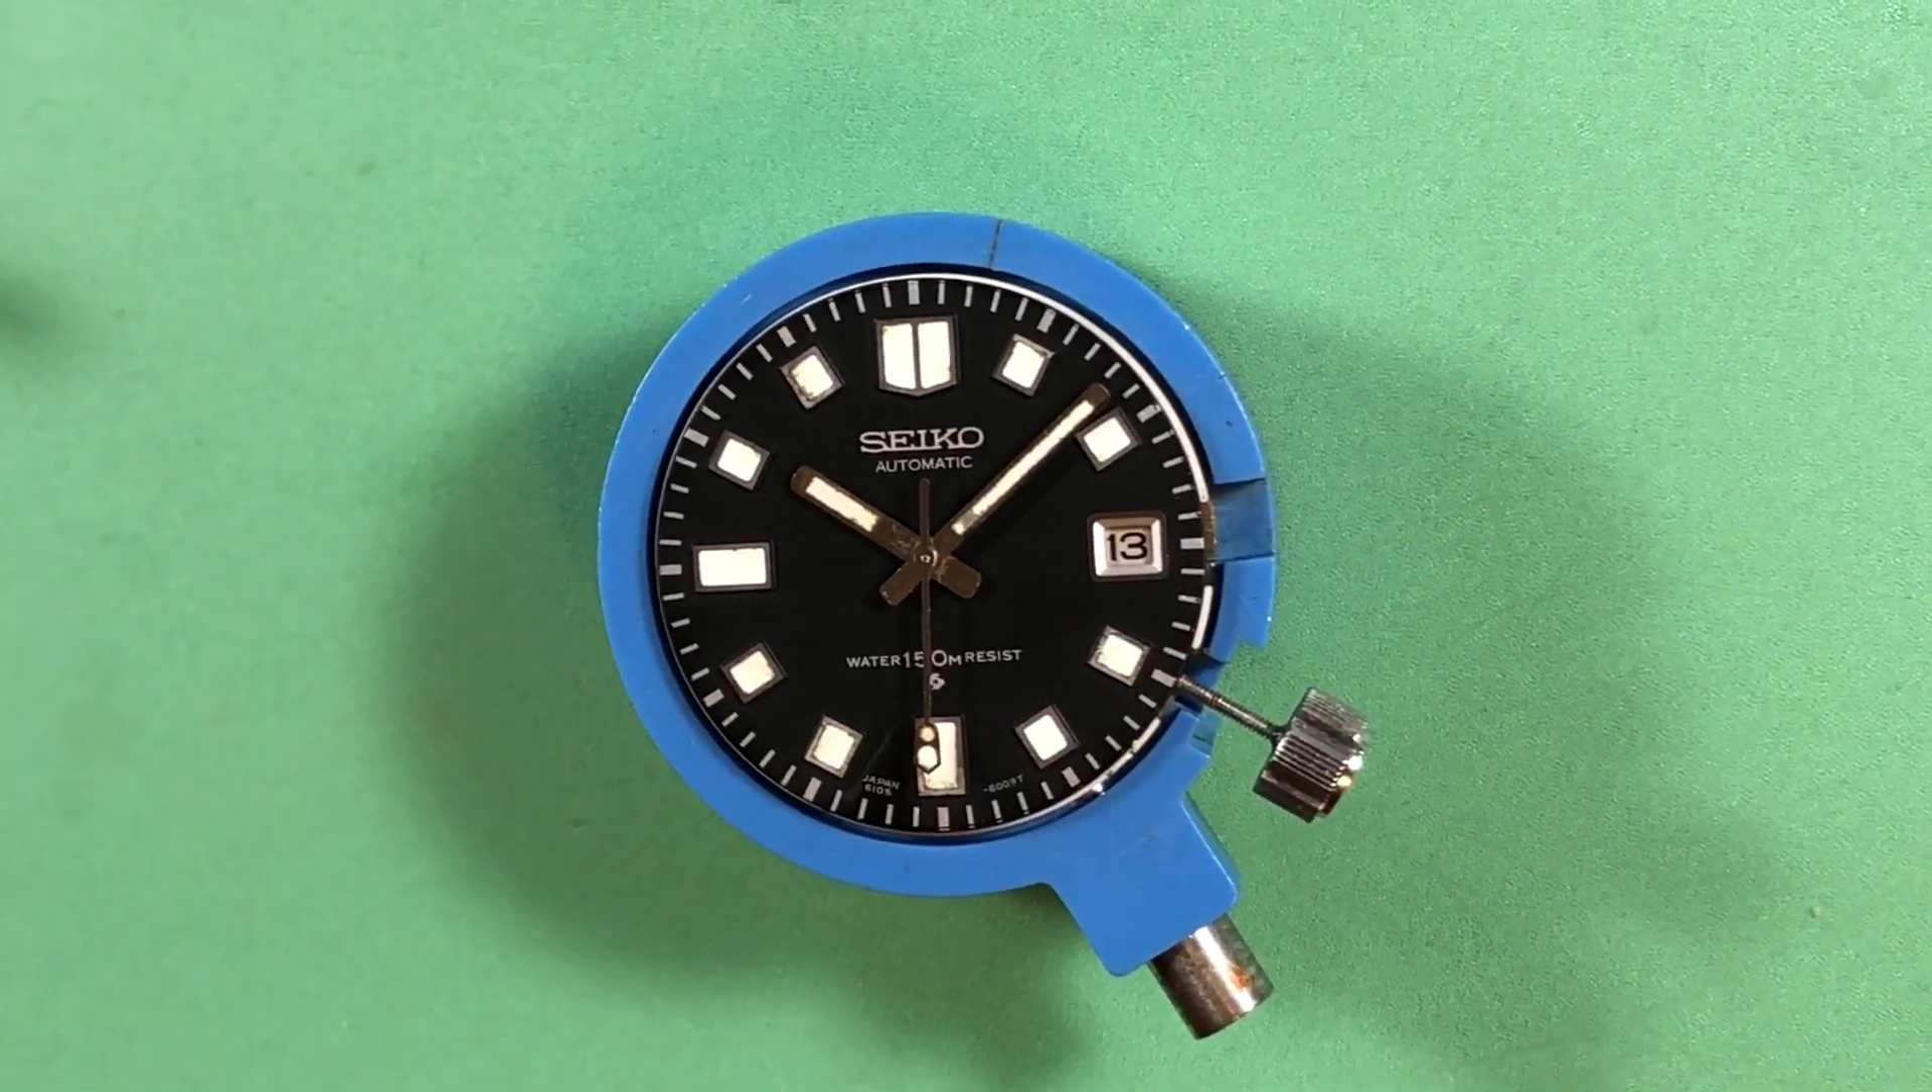Hands are in place.